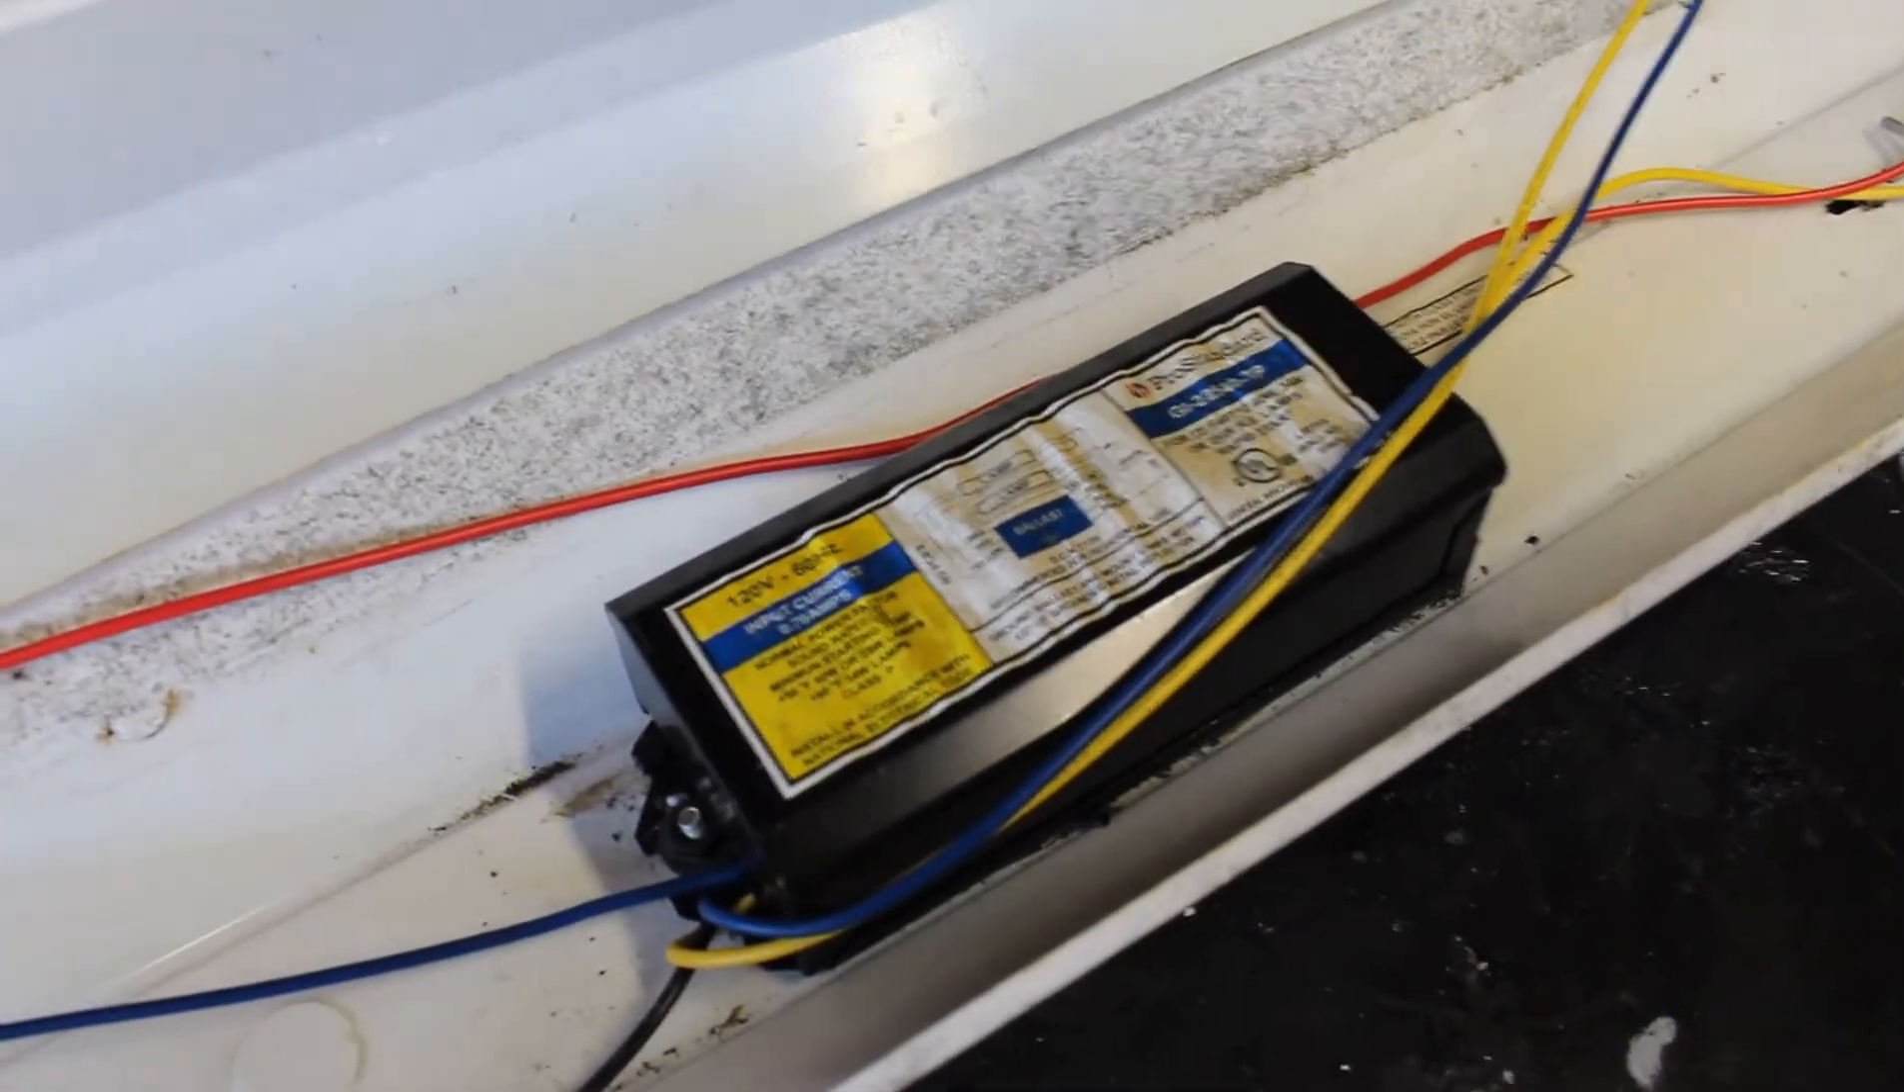All right so i got the light fixture open.